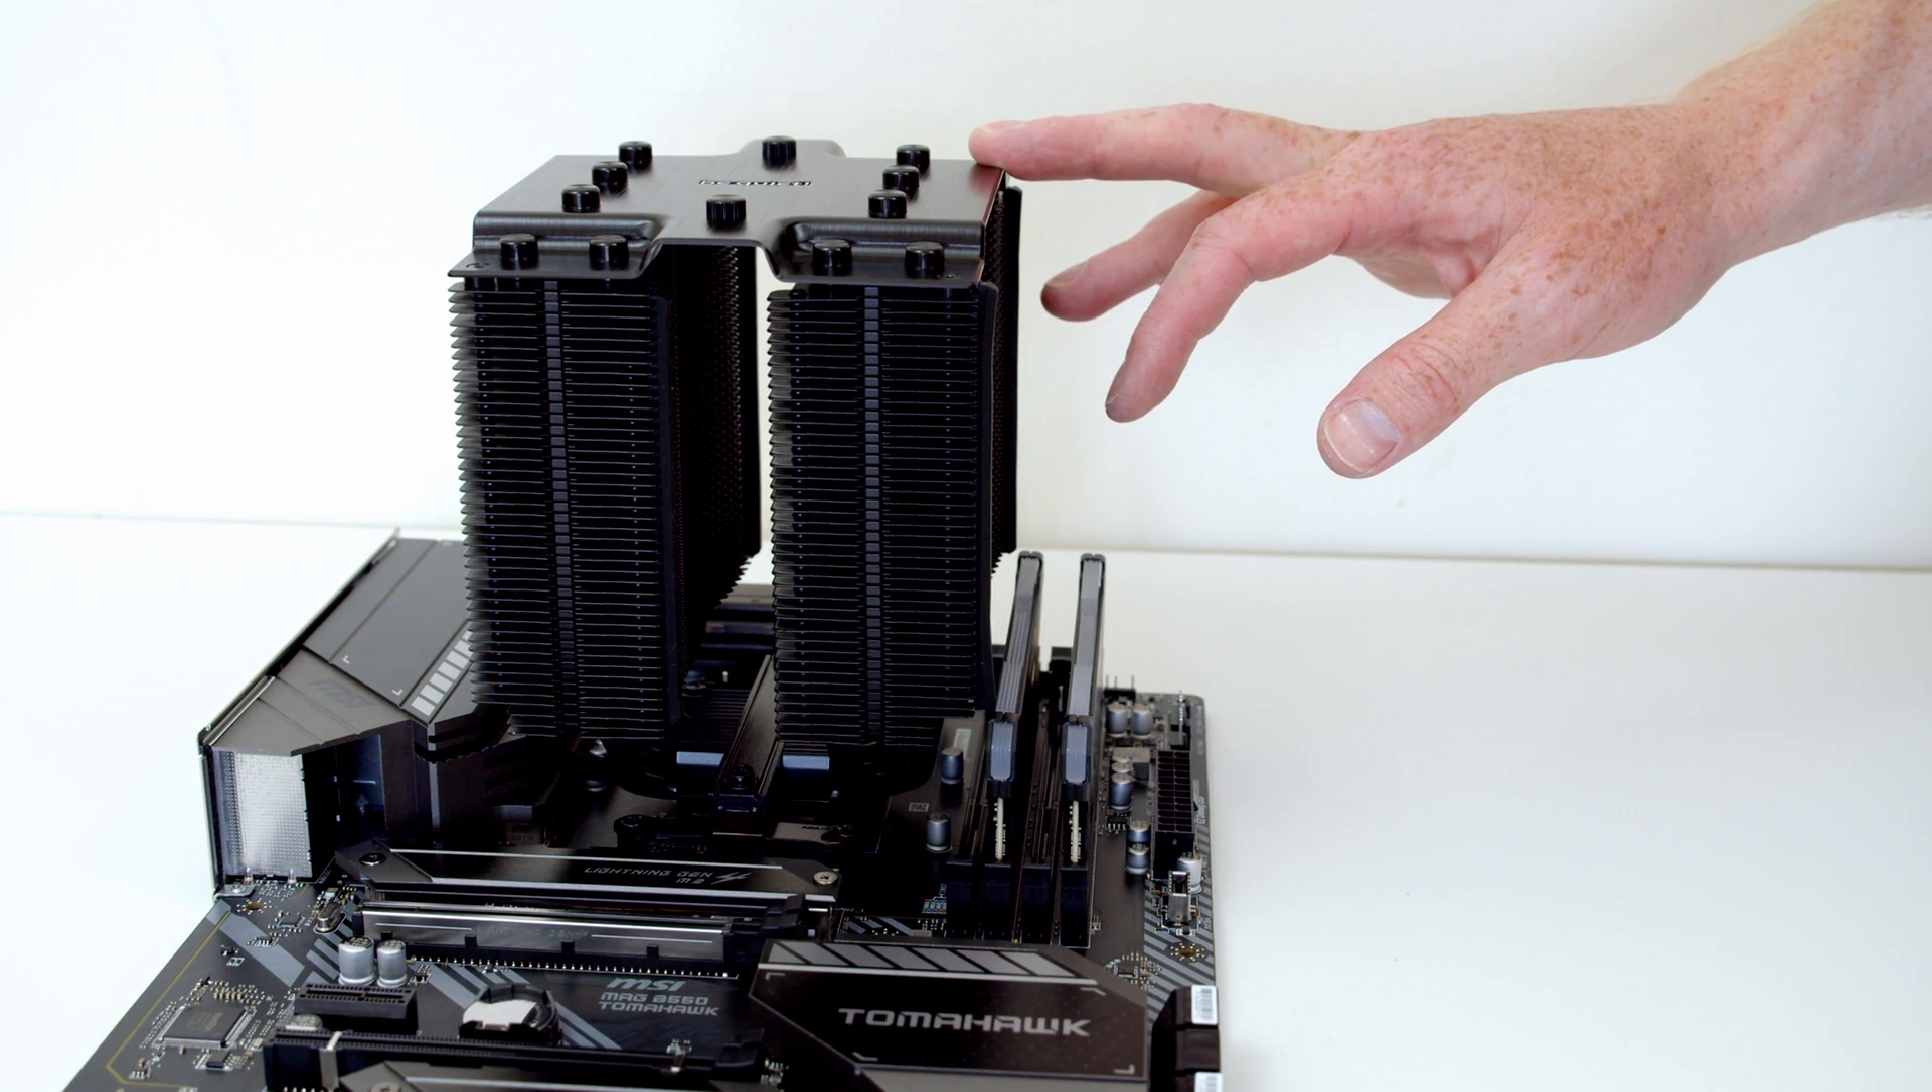Okay, so that's the heatsink onto the motherboard.